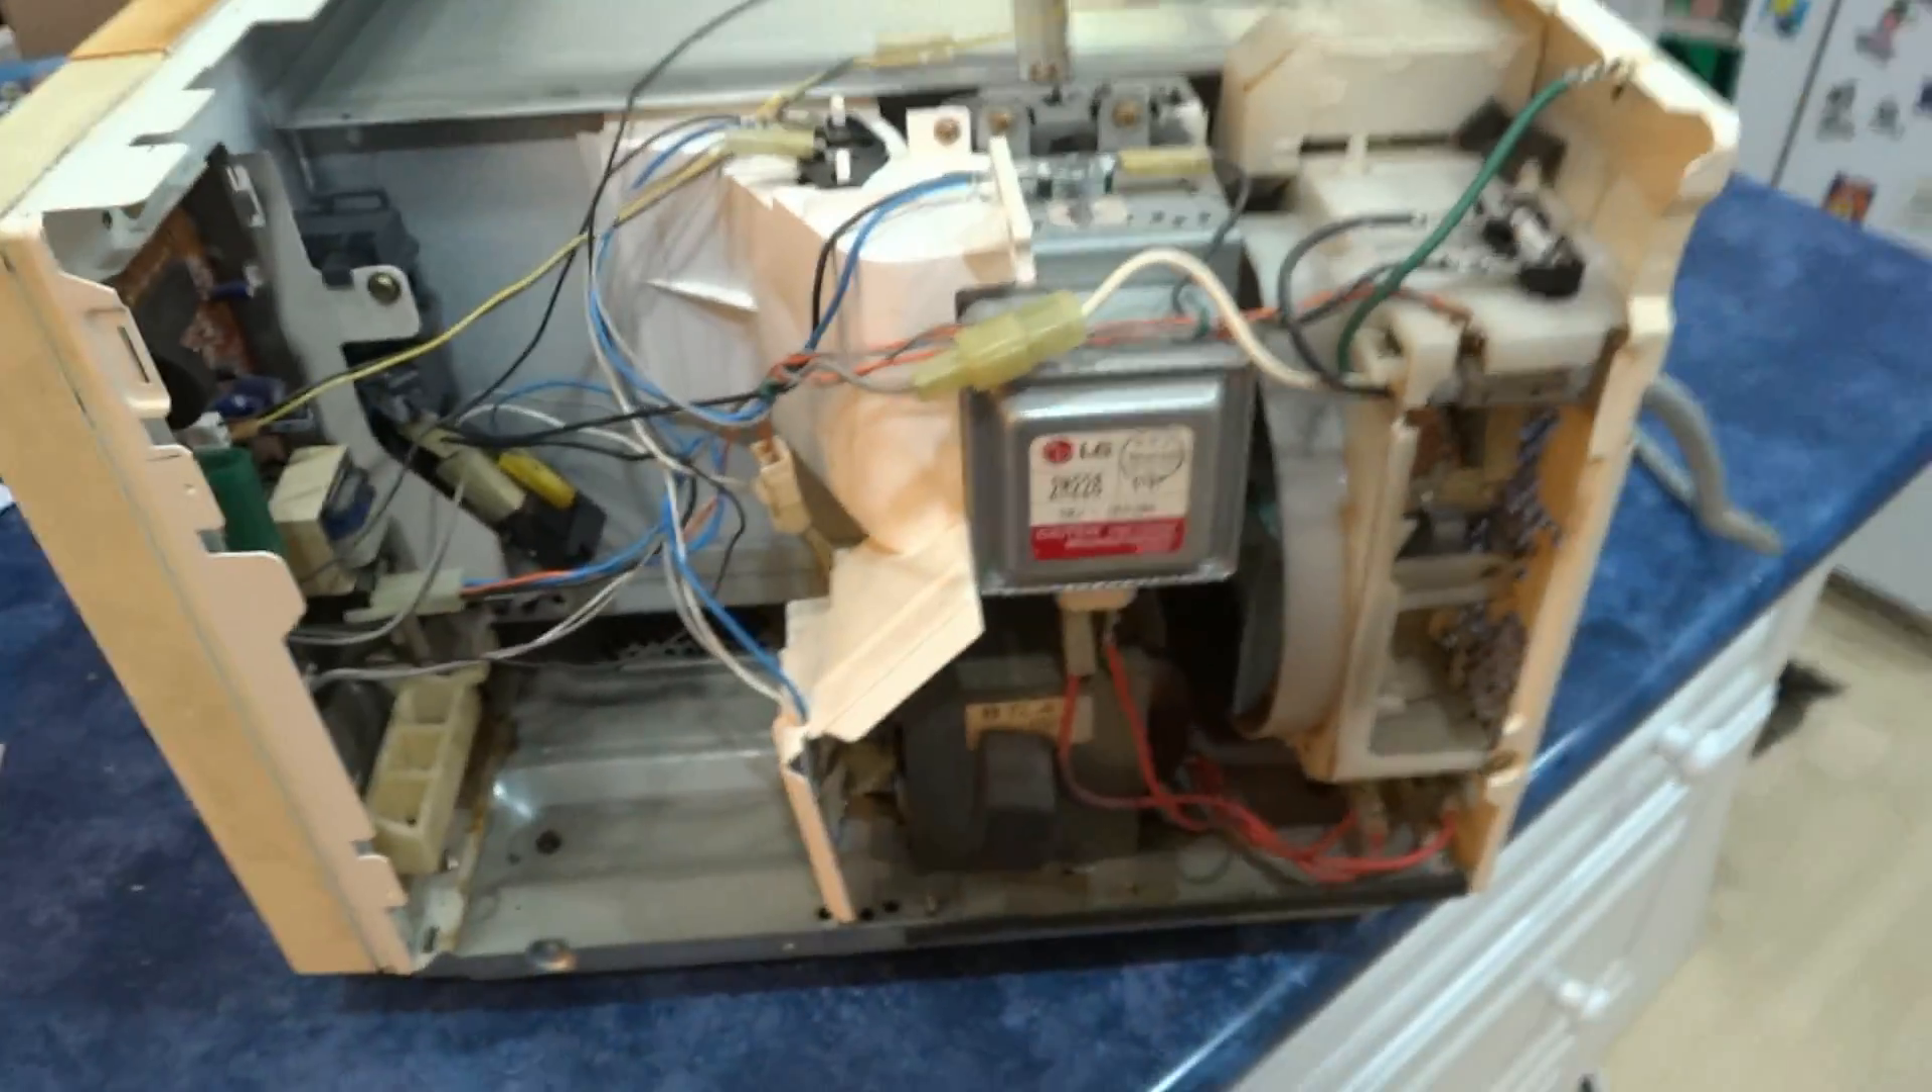We got the side off this unit here and I've done work on this before.